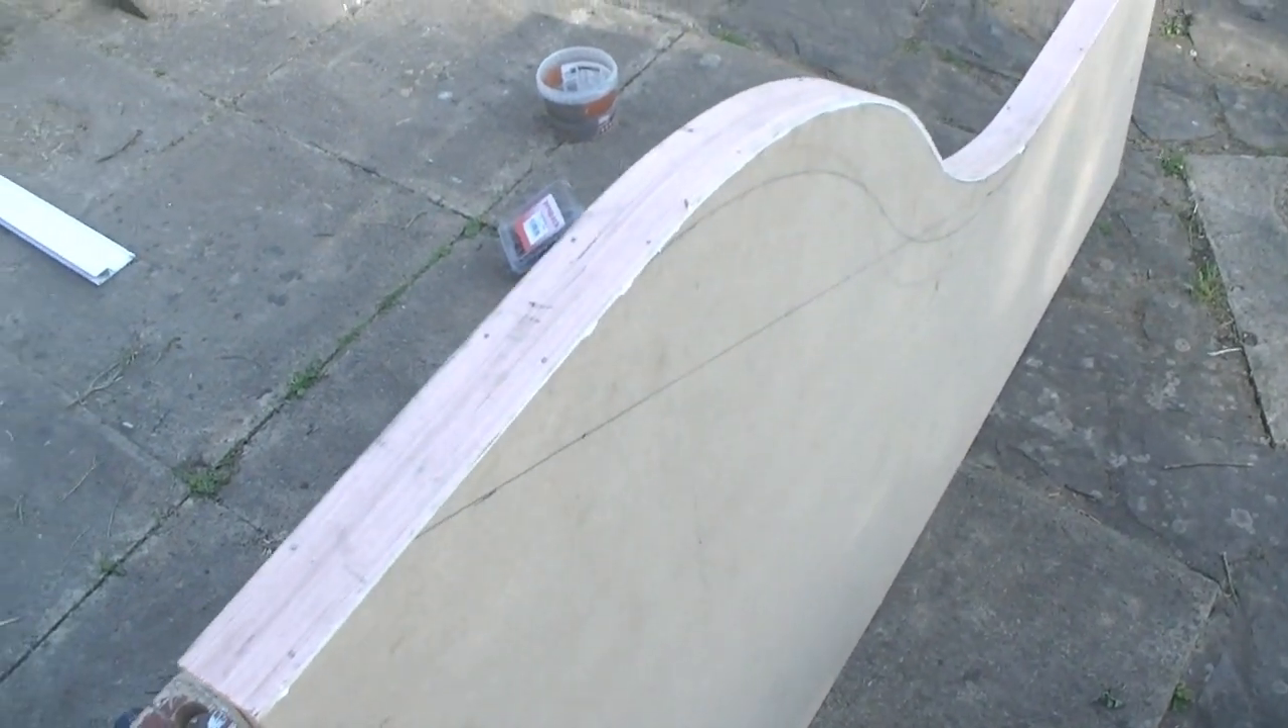The desk now has the four millimetre piece of ply nailed around the edge.